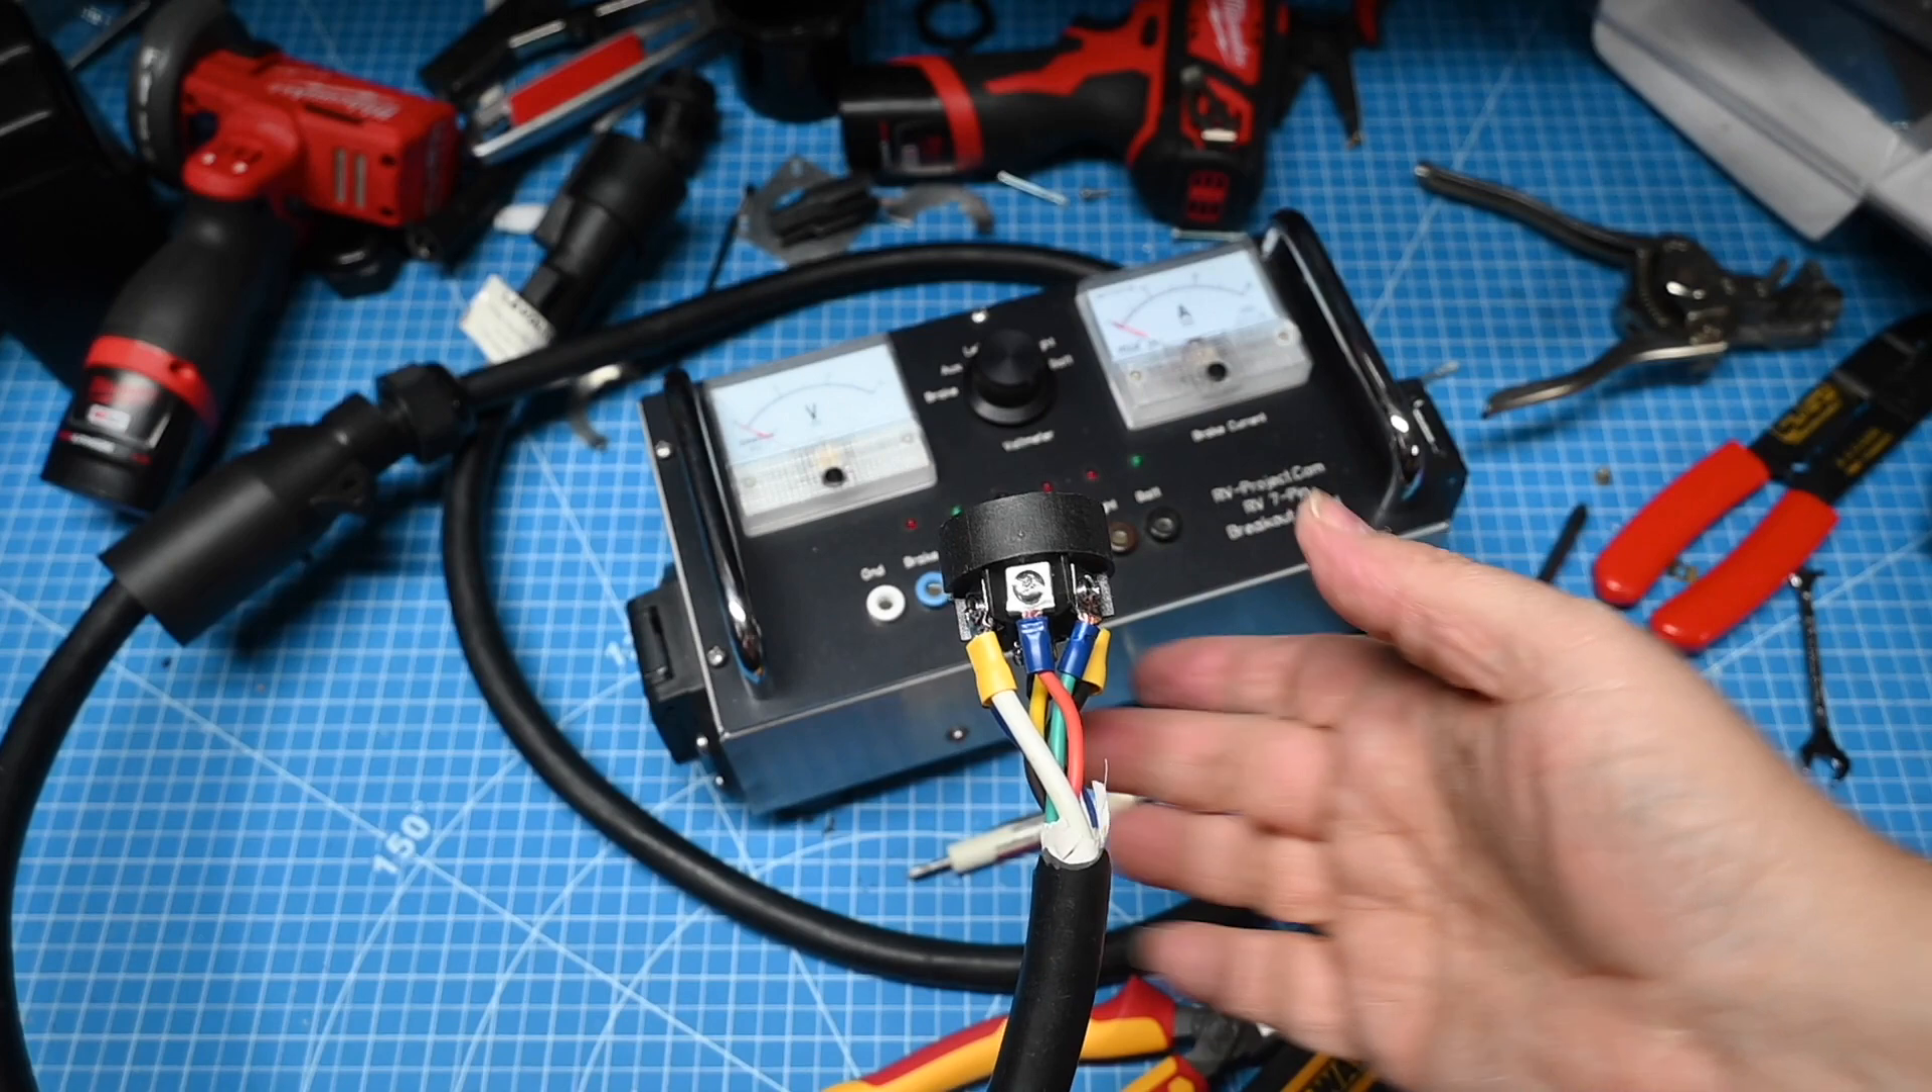And now we have the connector properly terminated.